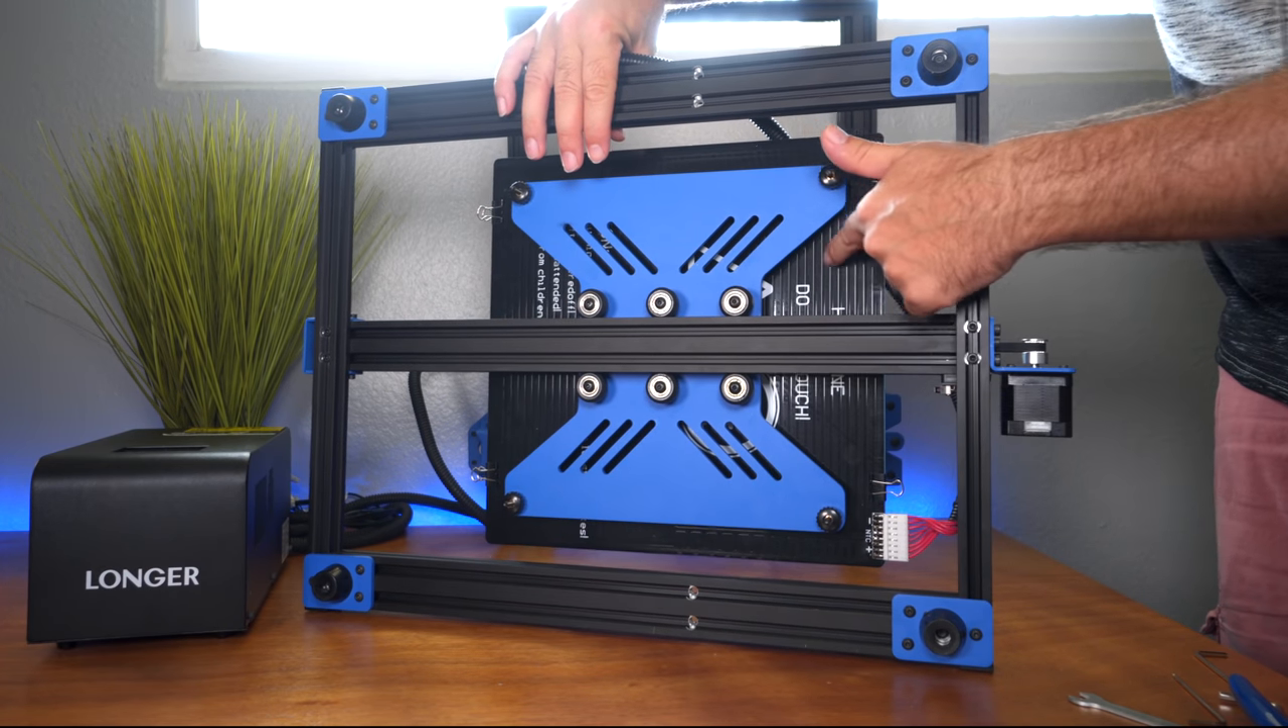So I put the bed back on and you can see here the ribs of the heated bed.